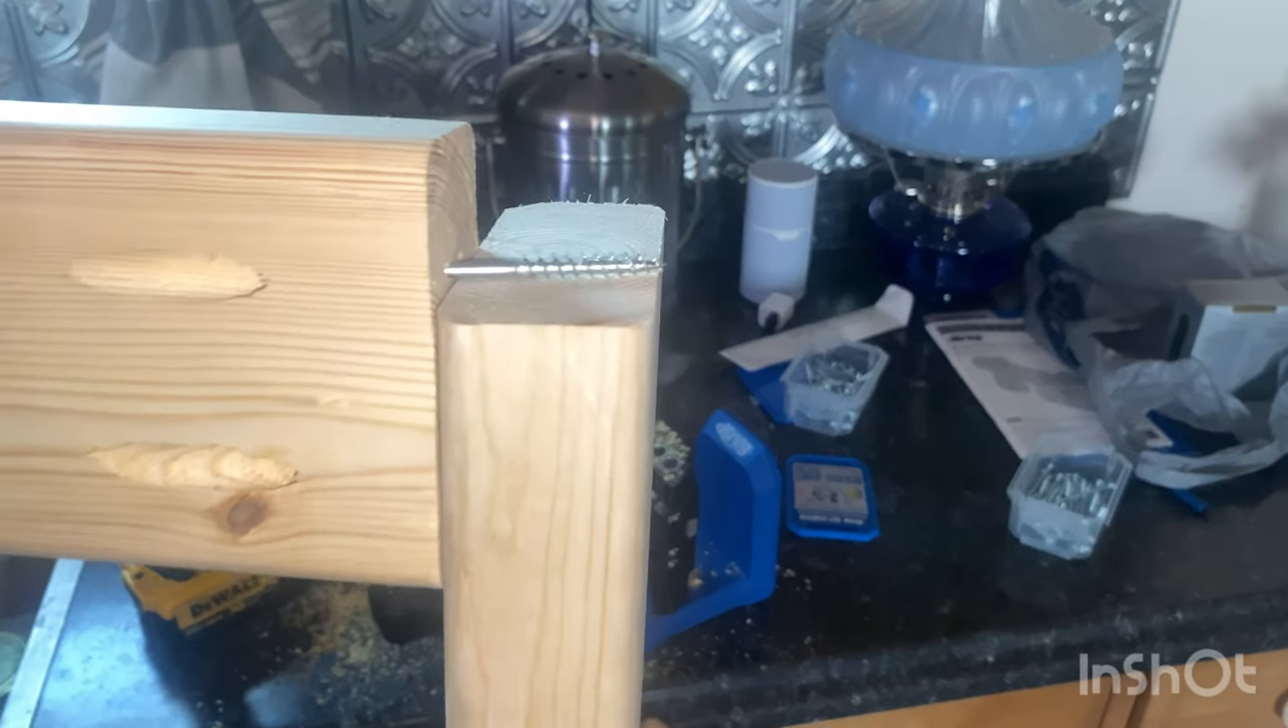That screw's a little too long. You can see where it sticks out past the end of the board.